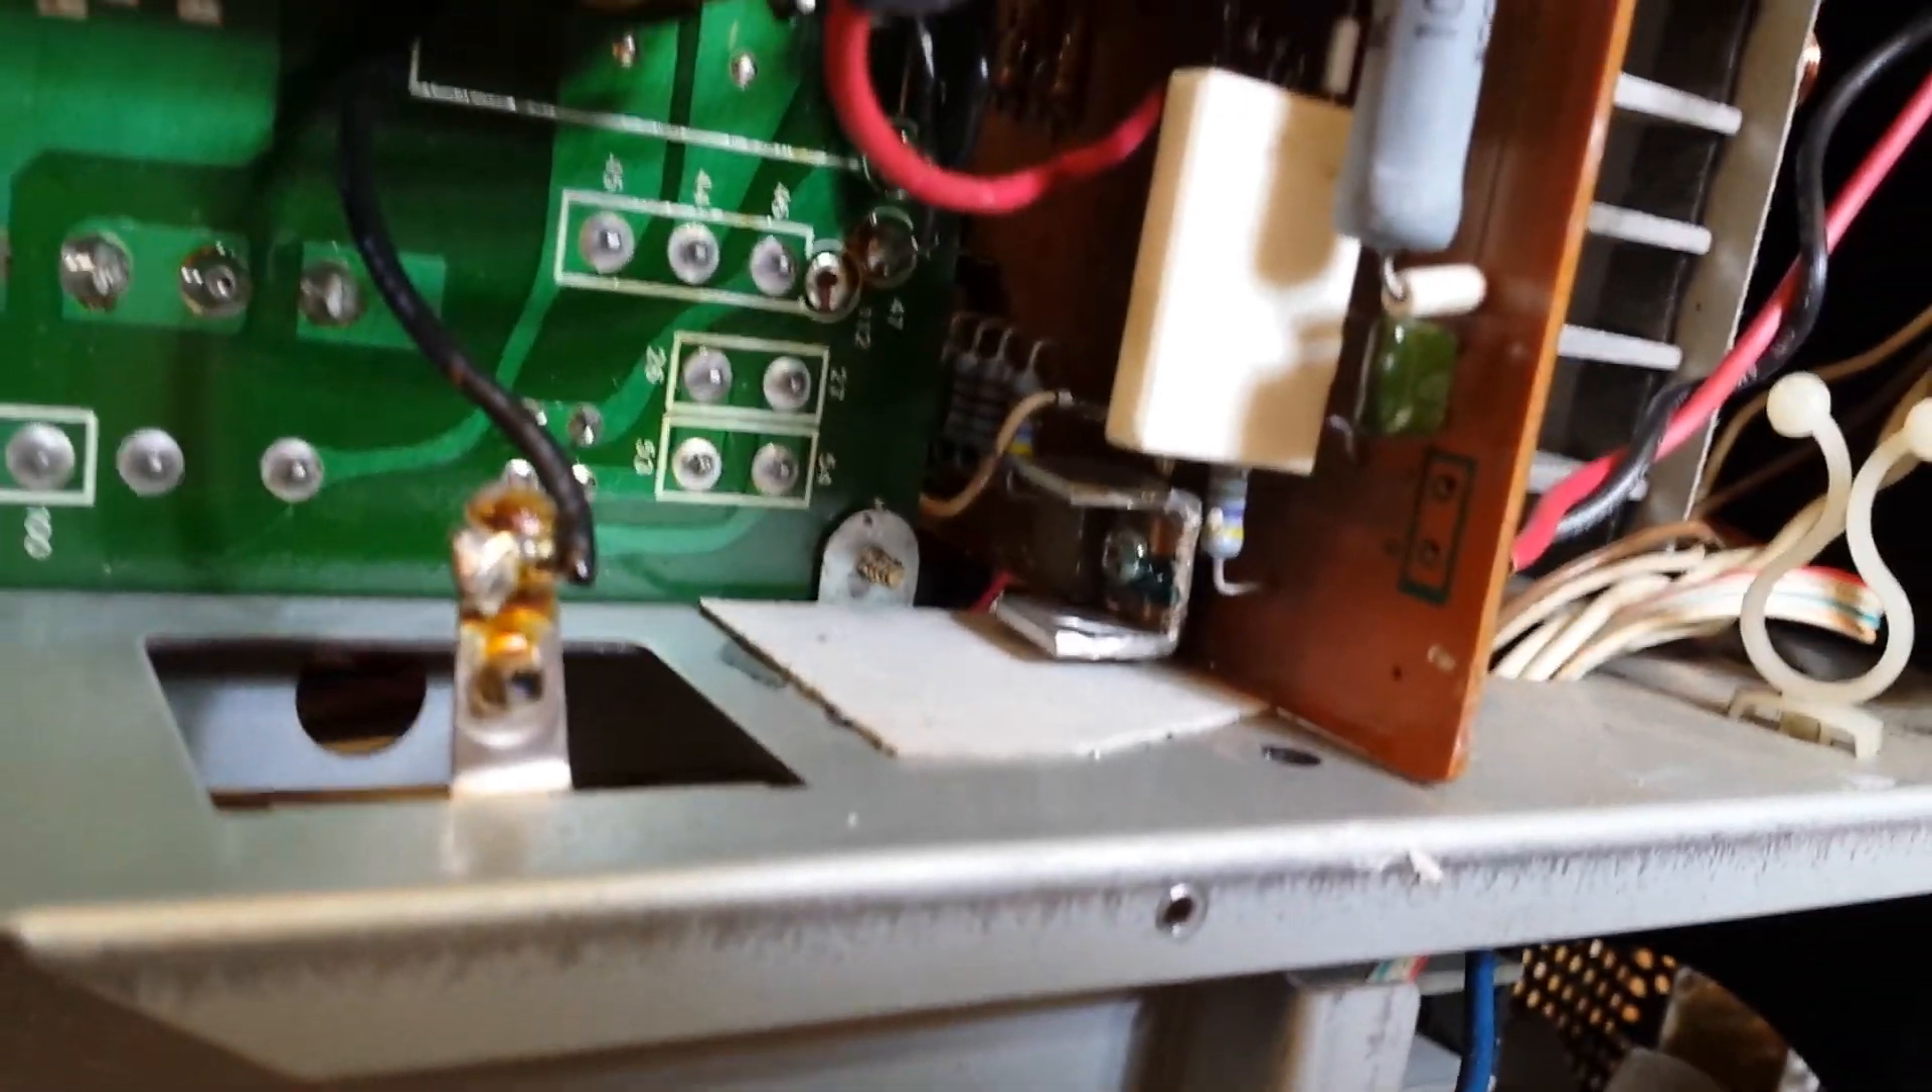You can see I put fish paper there so that the high voltage potential doesn't accidentally touch the chassis.